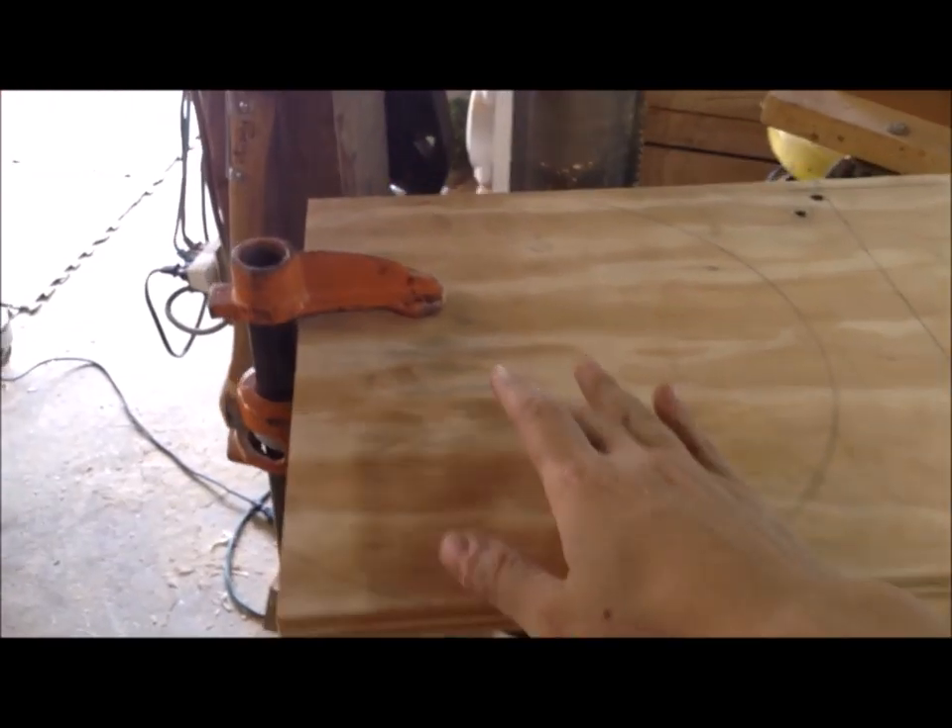And I just have this table clamped on here.